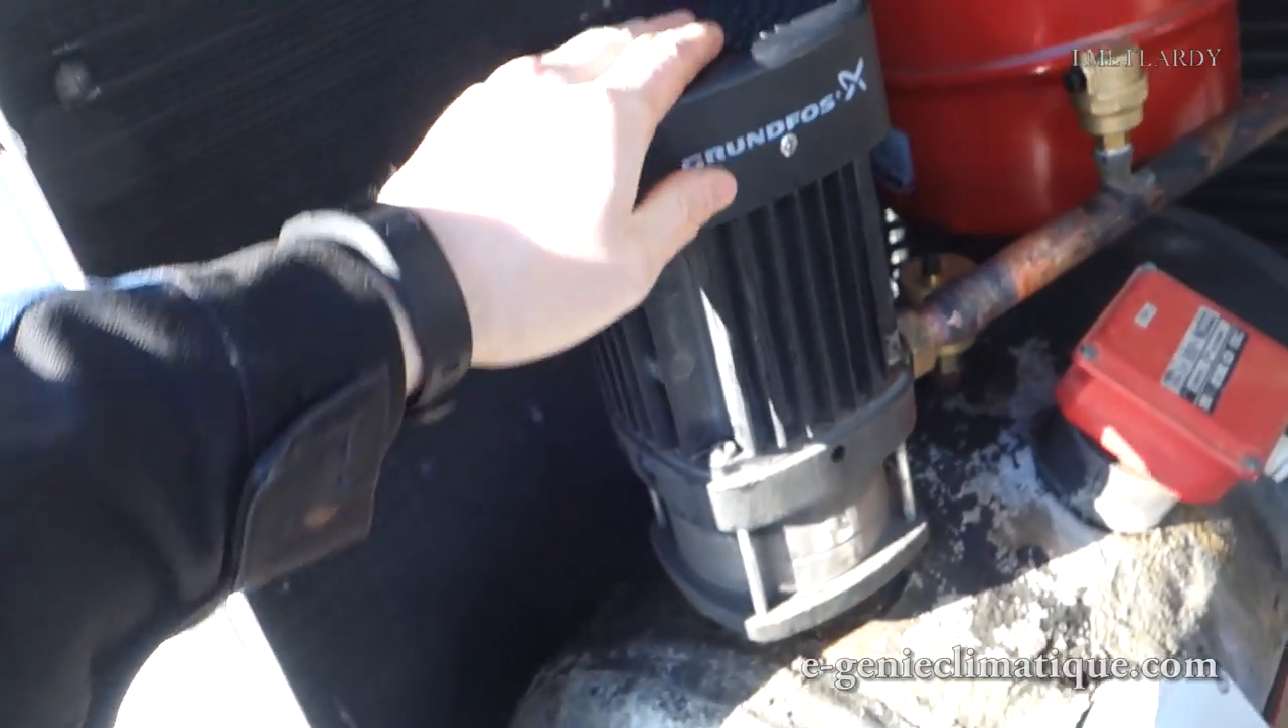Donc là j'ai monté le tuyau donc je n'ai pas encore calorifugé.